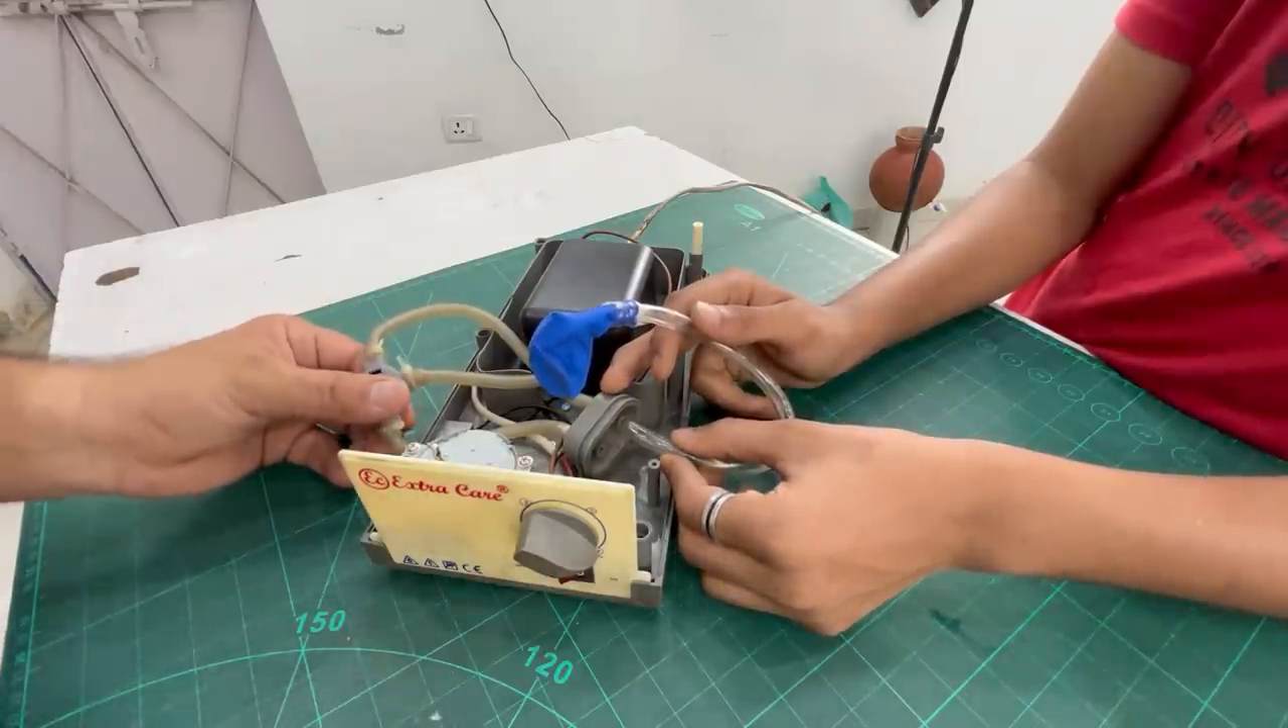इस पाइप में गुब्बा लगा लो तो भाई मैंने एक गुब्बा लगा लिया है।